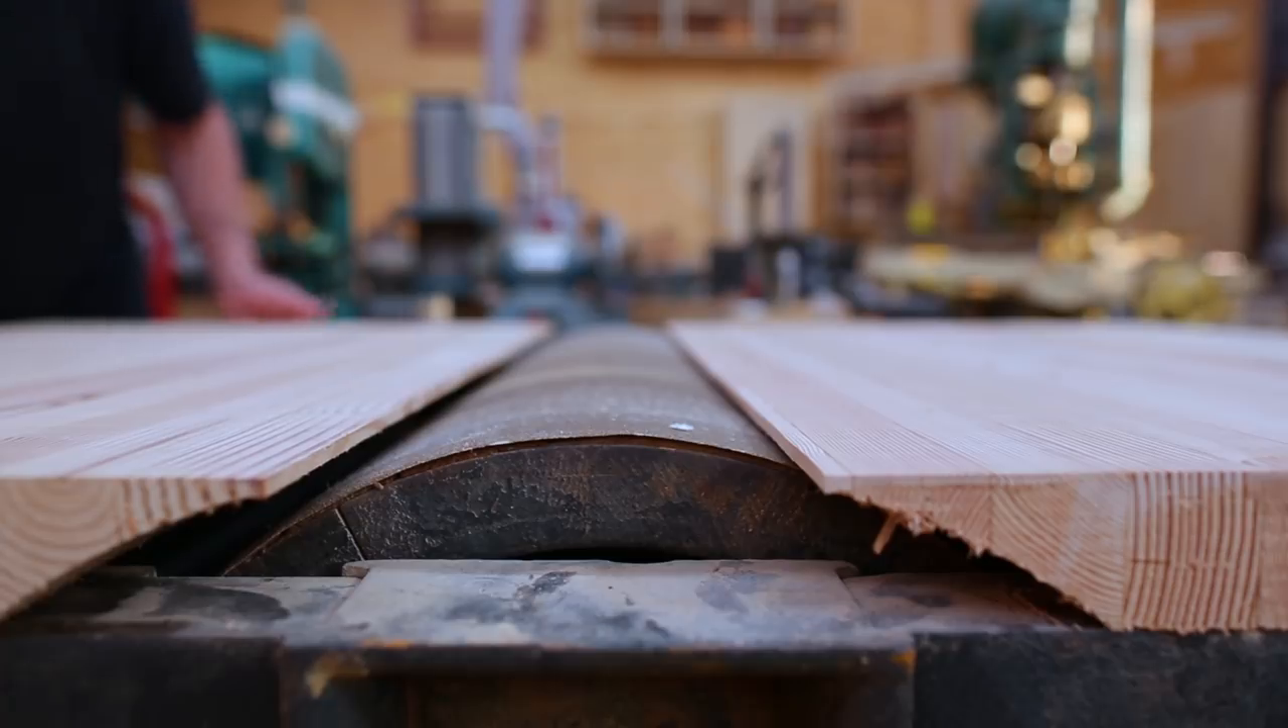Back to working on the tables they weren't quite coming into the center enough.